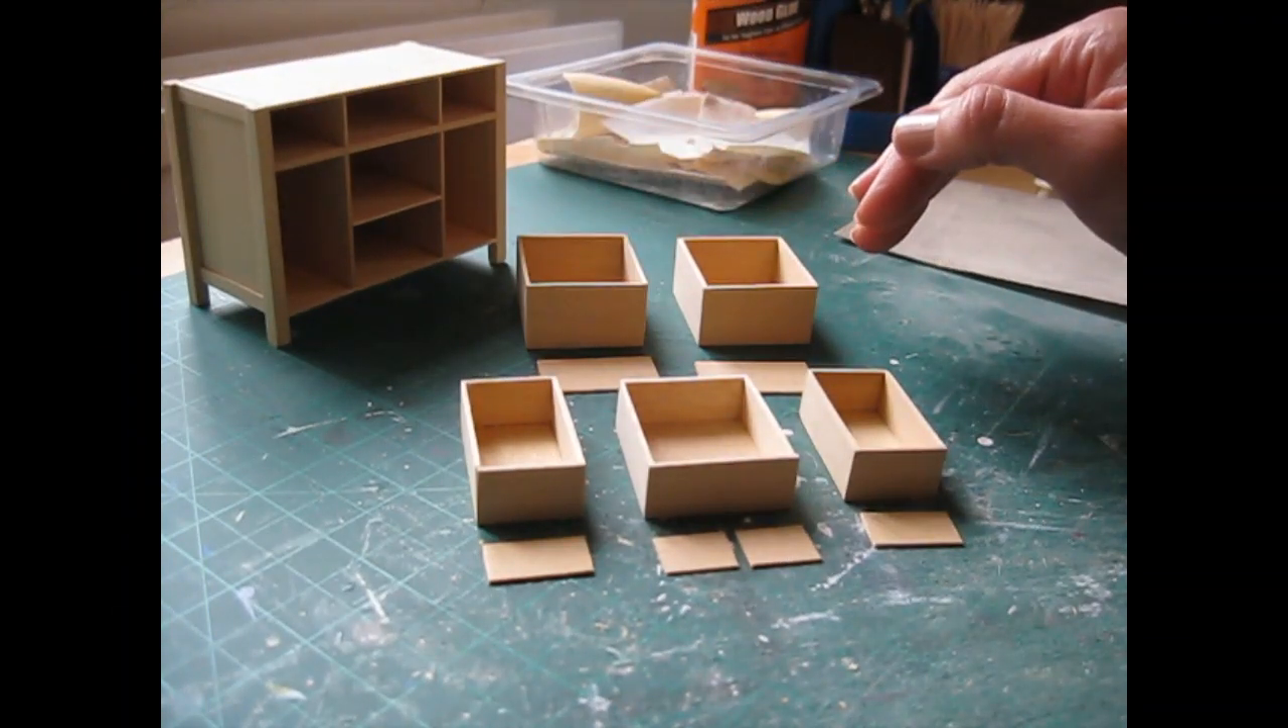So I've constructed each of the drawers. And a couple of those just needed a little bit of gentle sanding to get them to fit smoothly into the drawer openings.